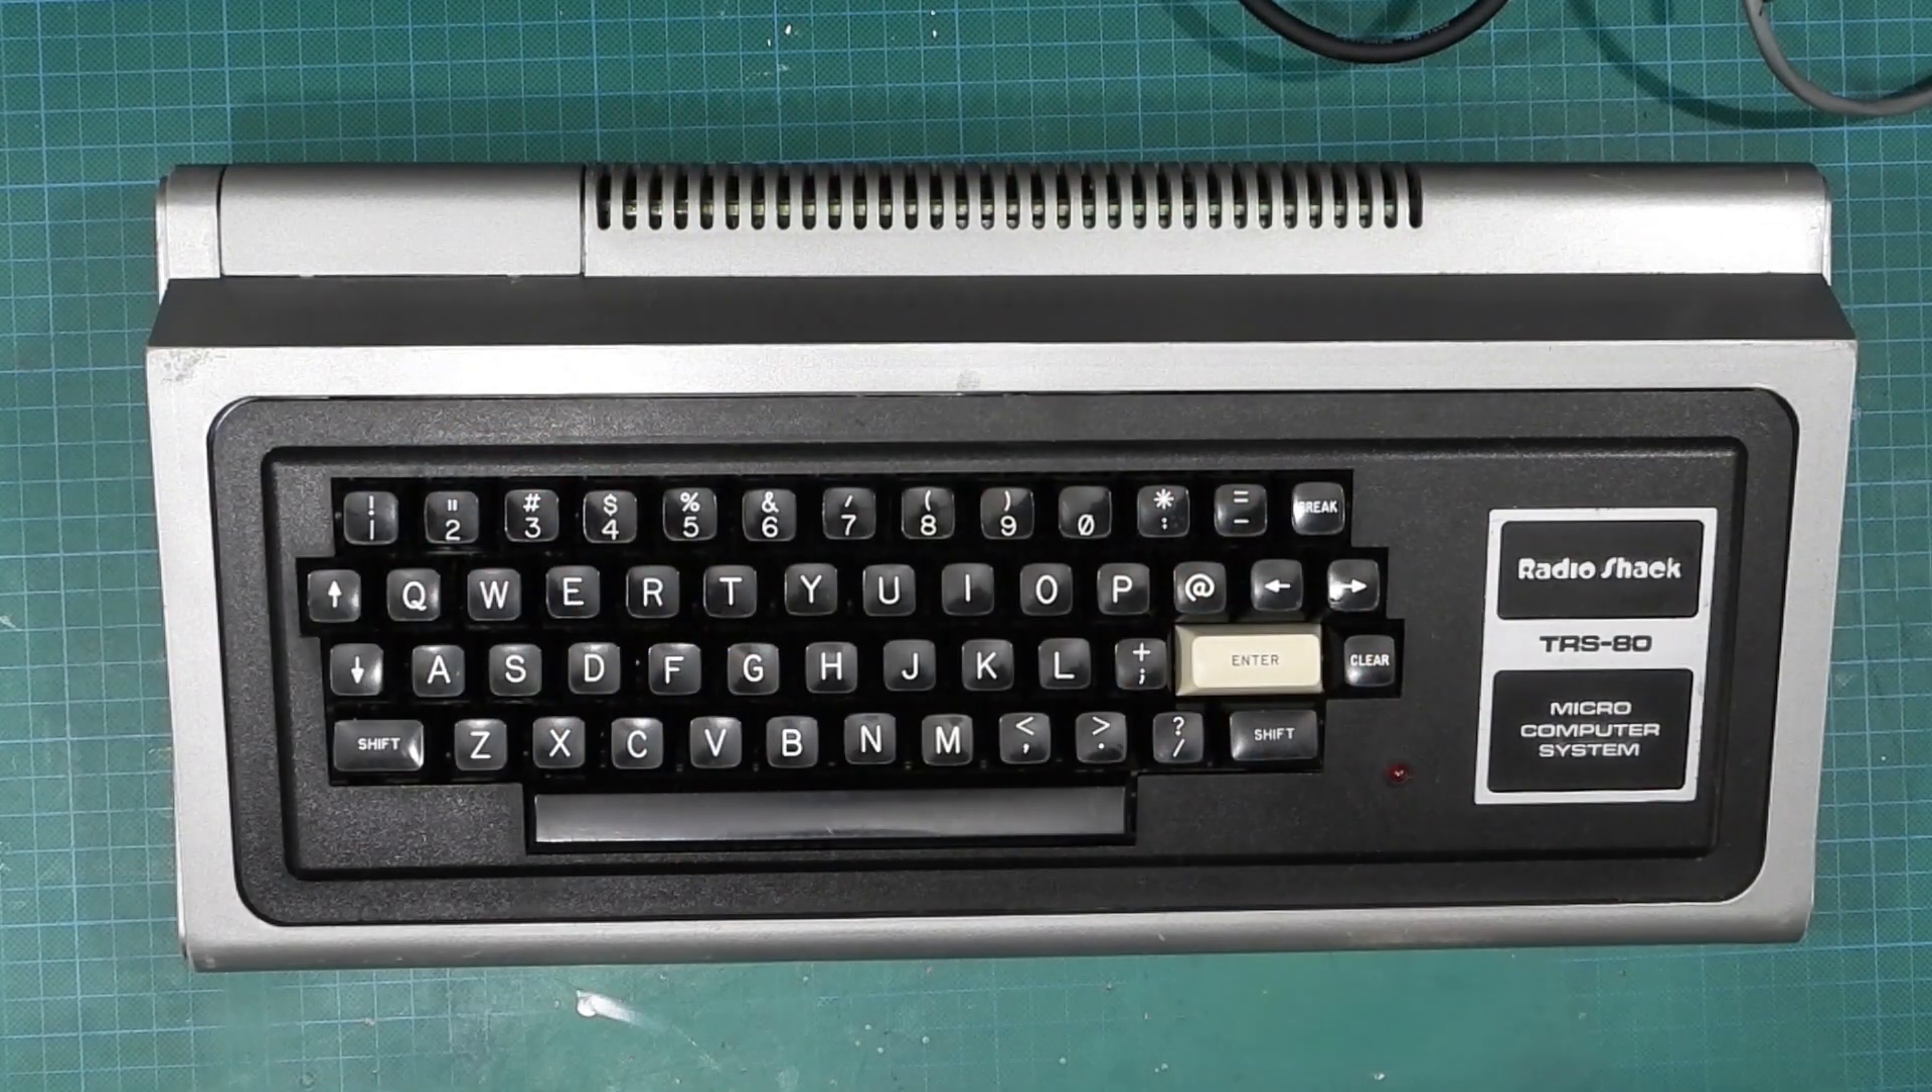We now have a complete TRS -80 case.